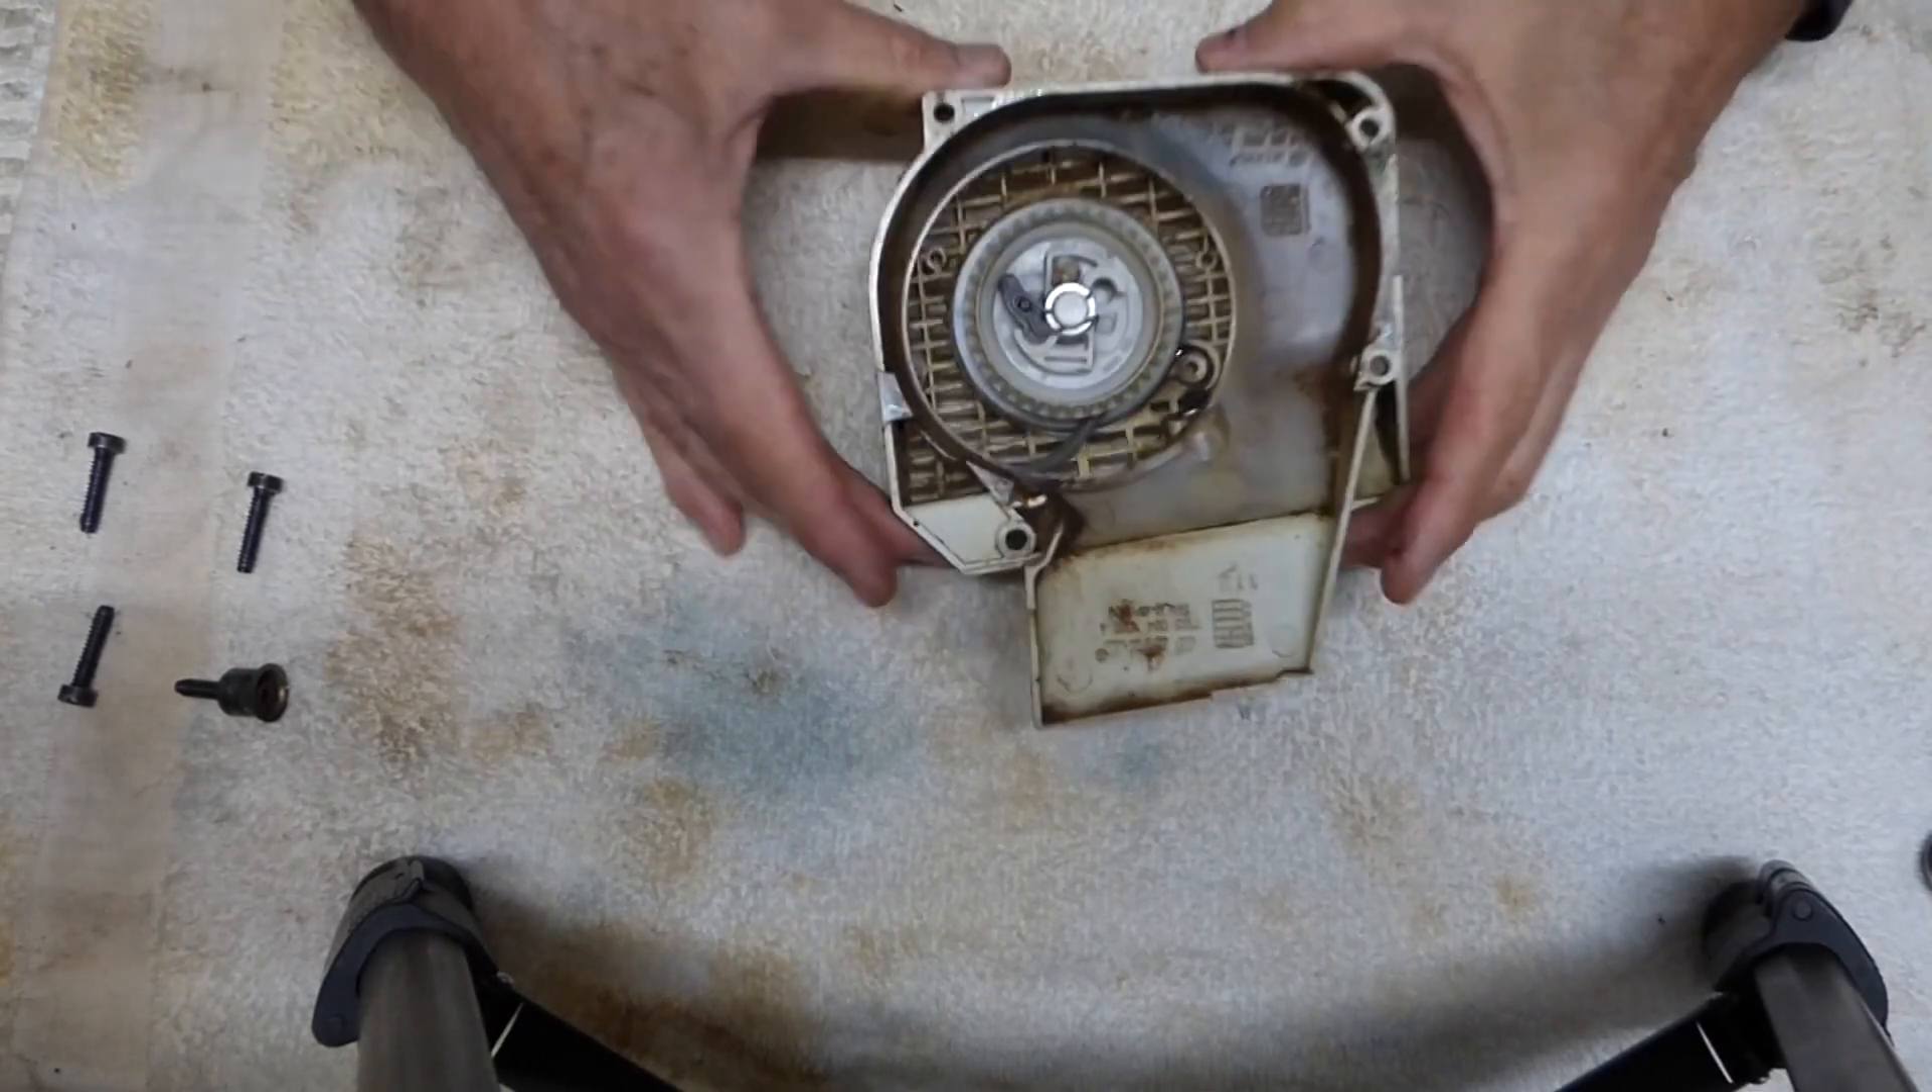Okay, we've got a recoil out.